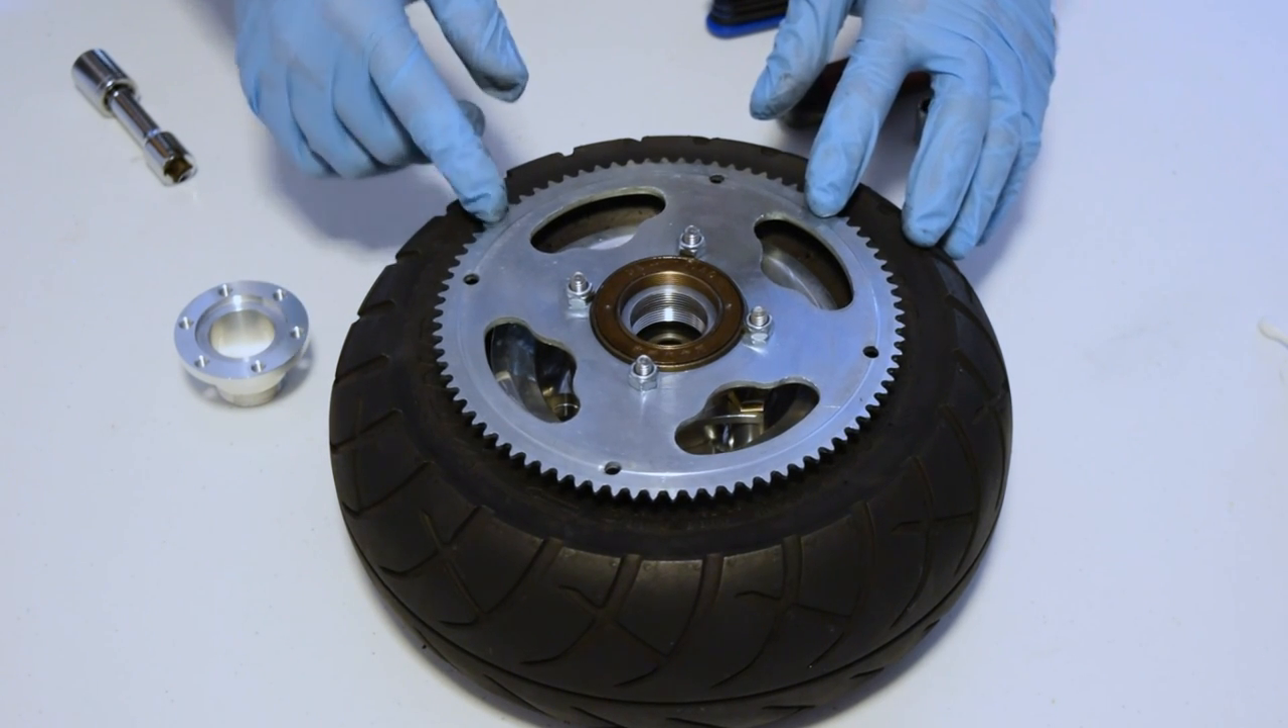So now we have the freewheel and sprocket mounted on.